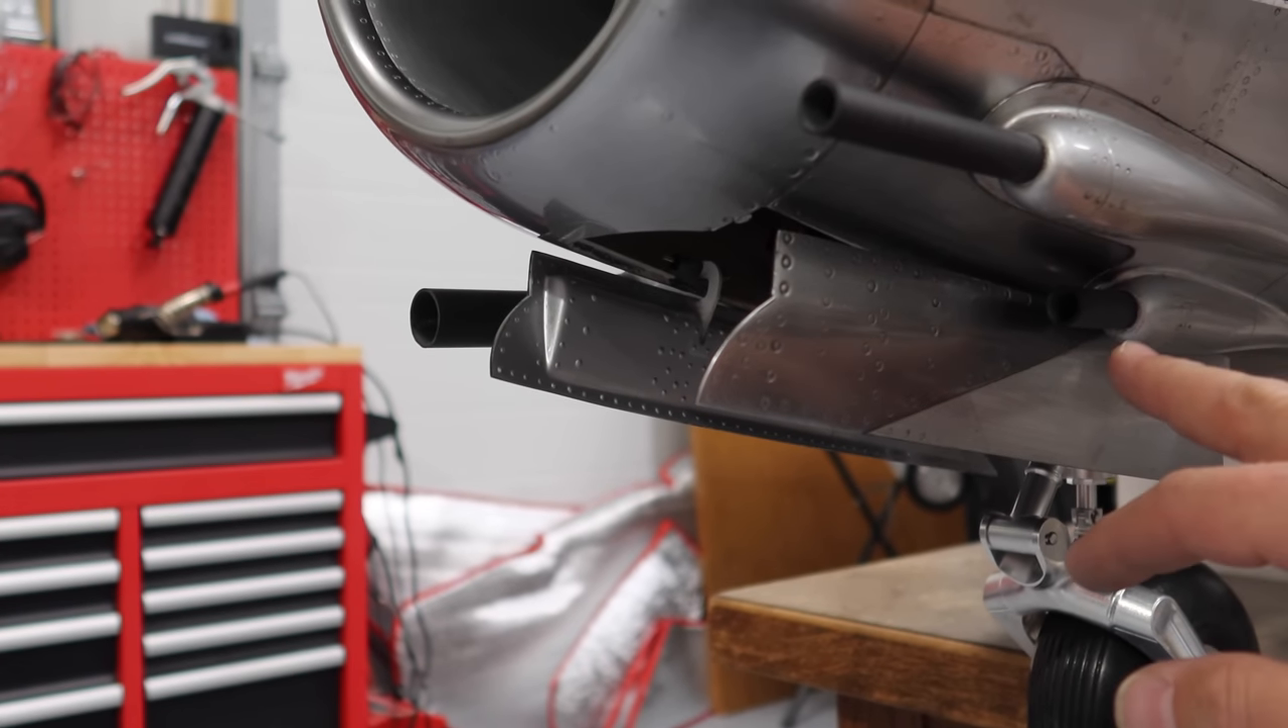All right, guys, and as a last step in this video, we installed our cannons.